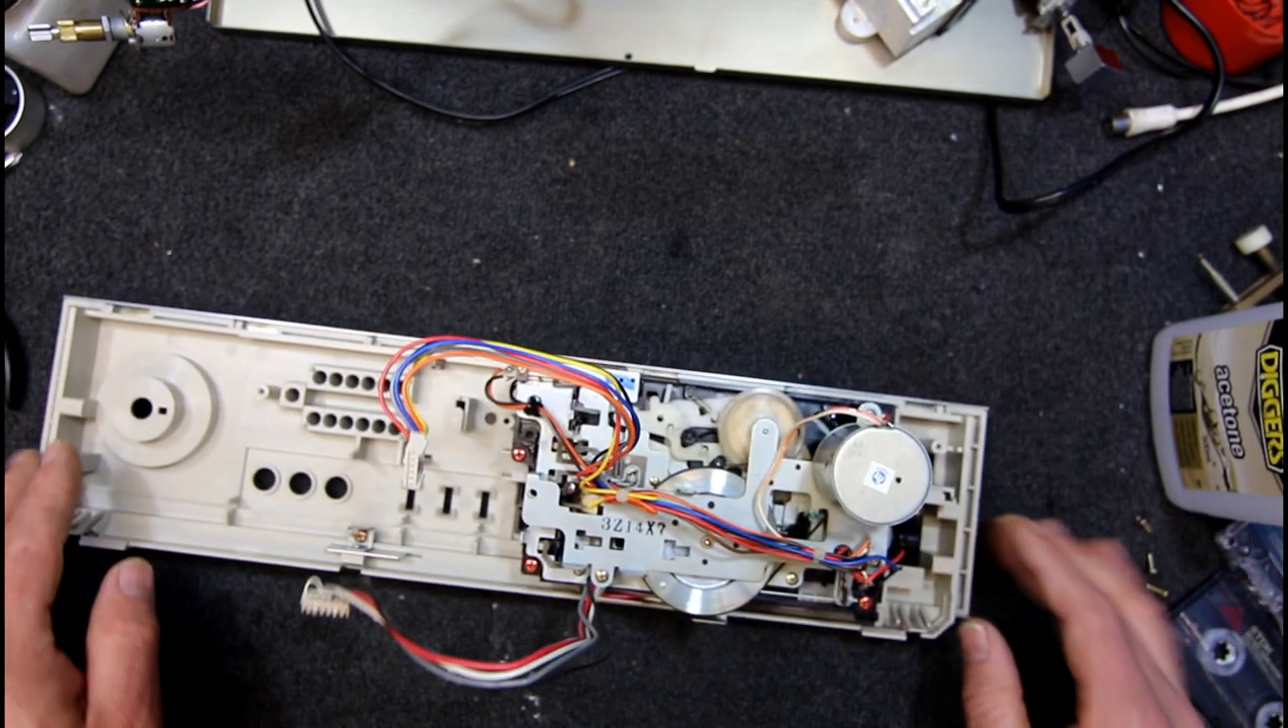Okay, so now we've got a separate front panel.